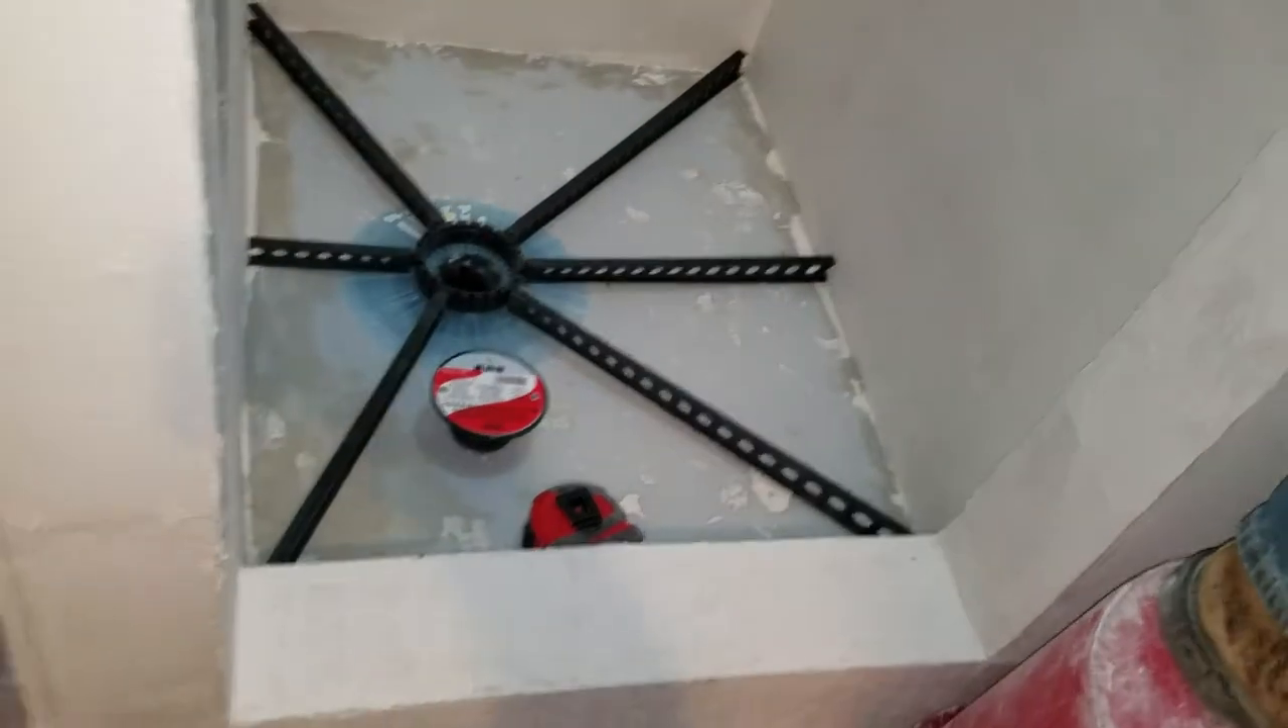And this is We've got our sloping strips installed here.